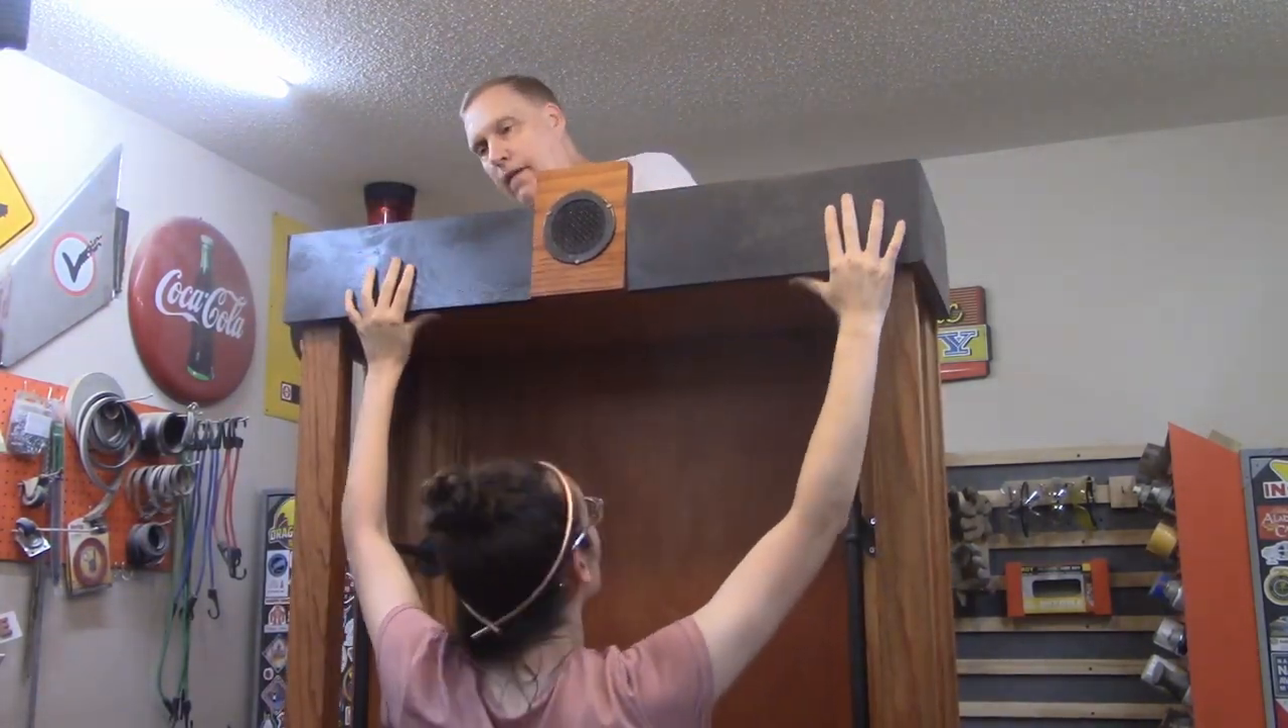After the grate is mounted, we pocket screwed on the wings, and now the crown is ready to be mounted.